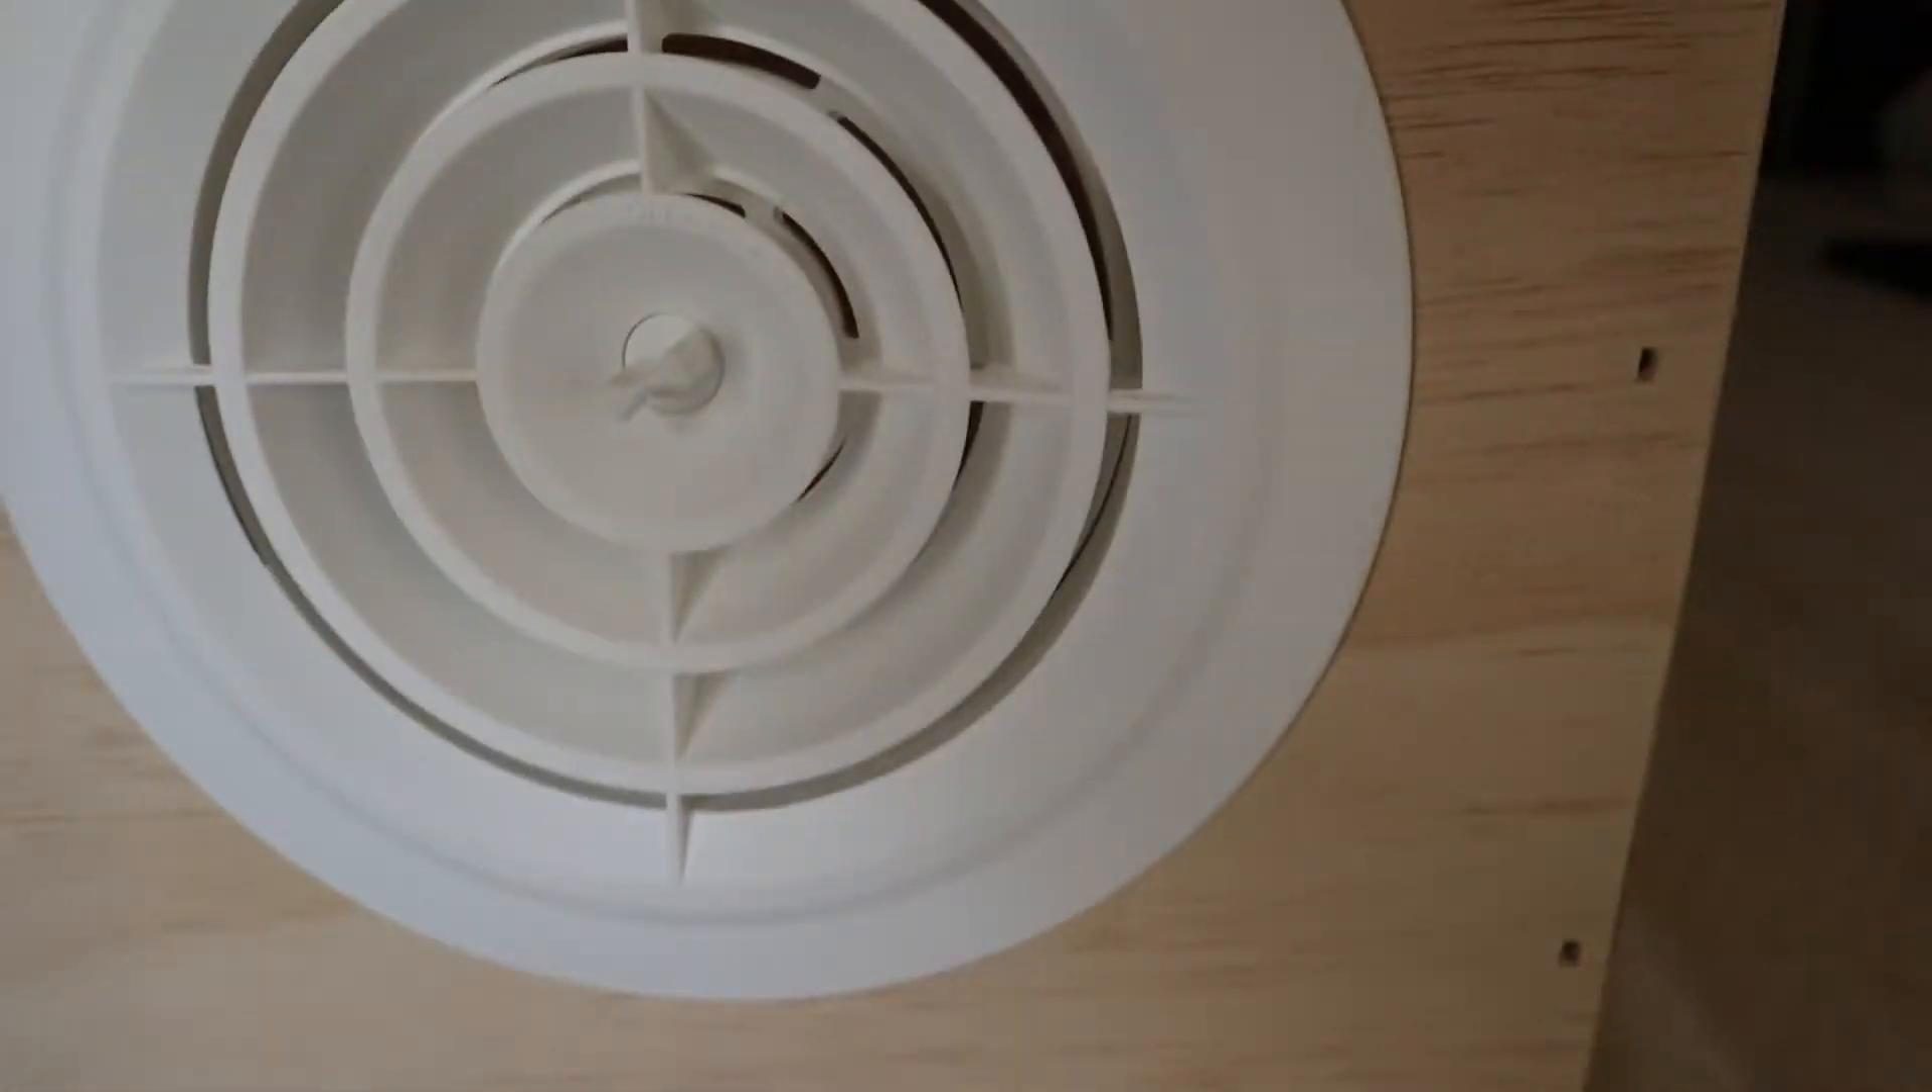So this is how the vent looks installed.